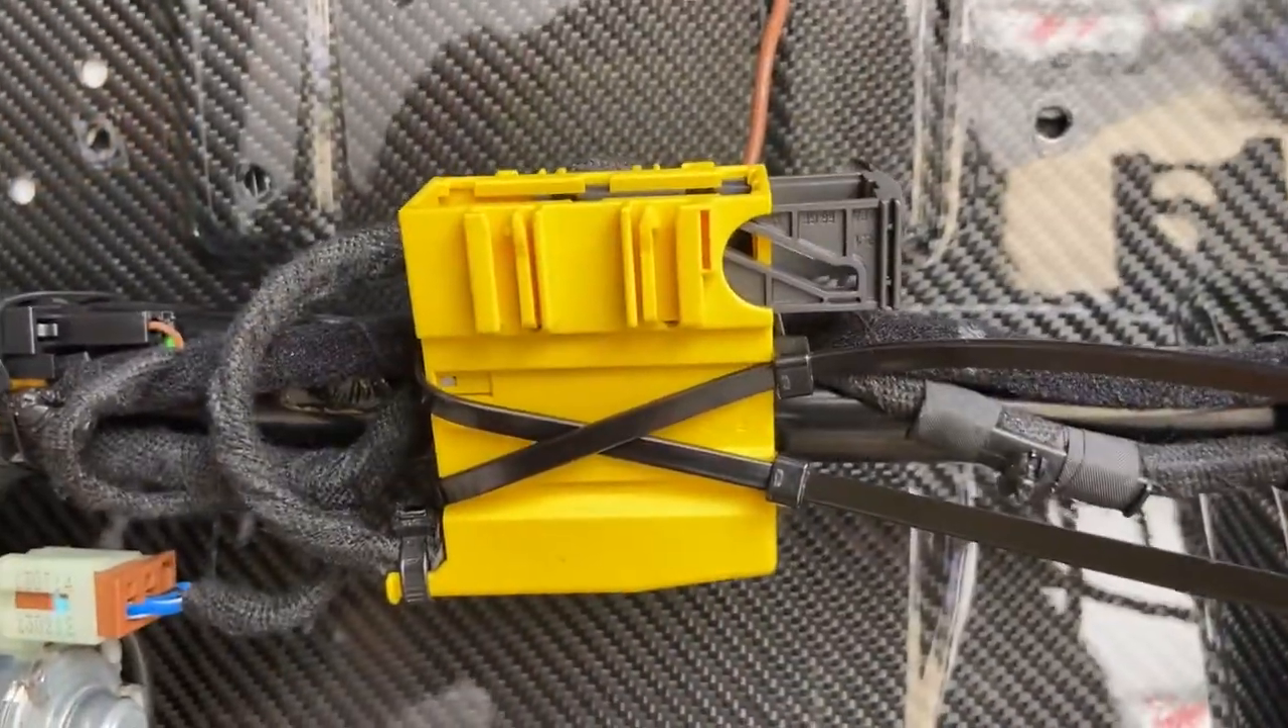We will now secure the cable loom and the yellow connector with zip ties. We have the yellow connector secured in an X pattern using zip ties.